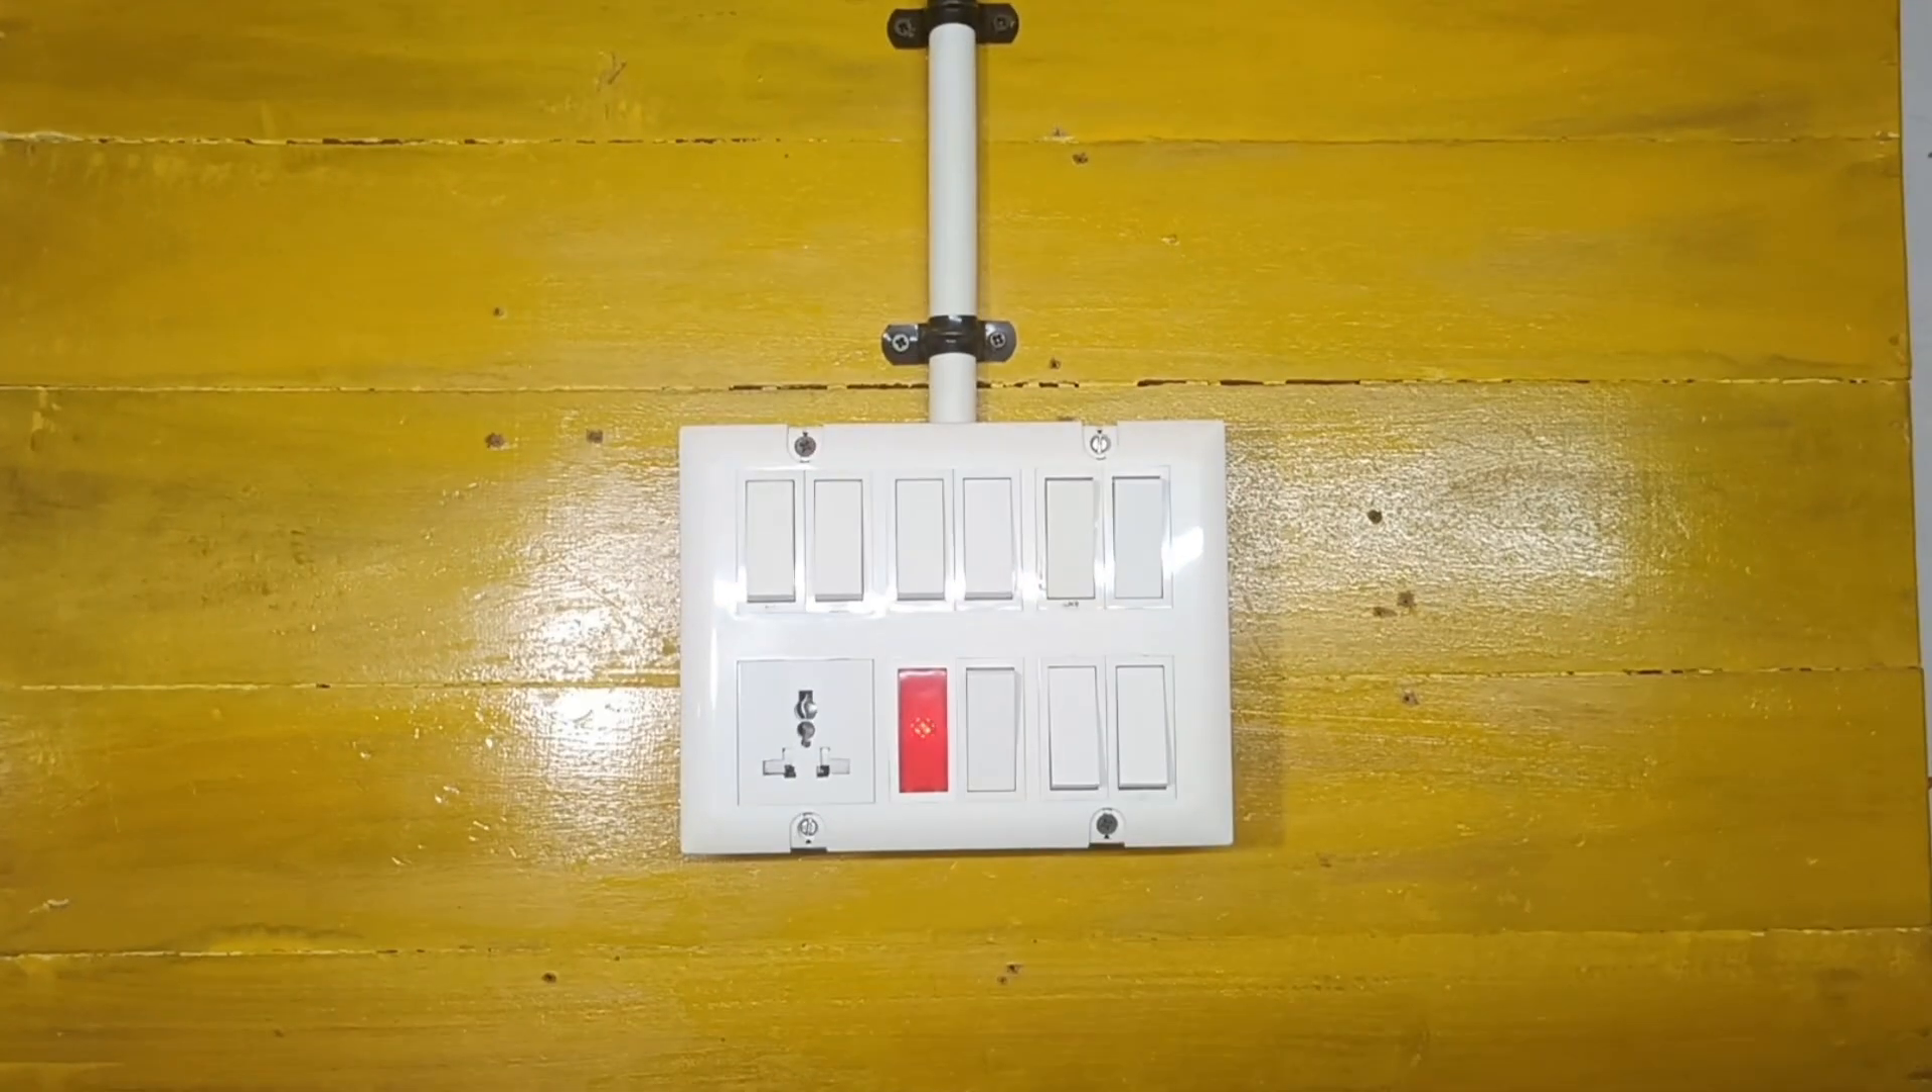Friends हमारा switchboard इंस्टाल हो चुका है।